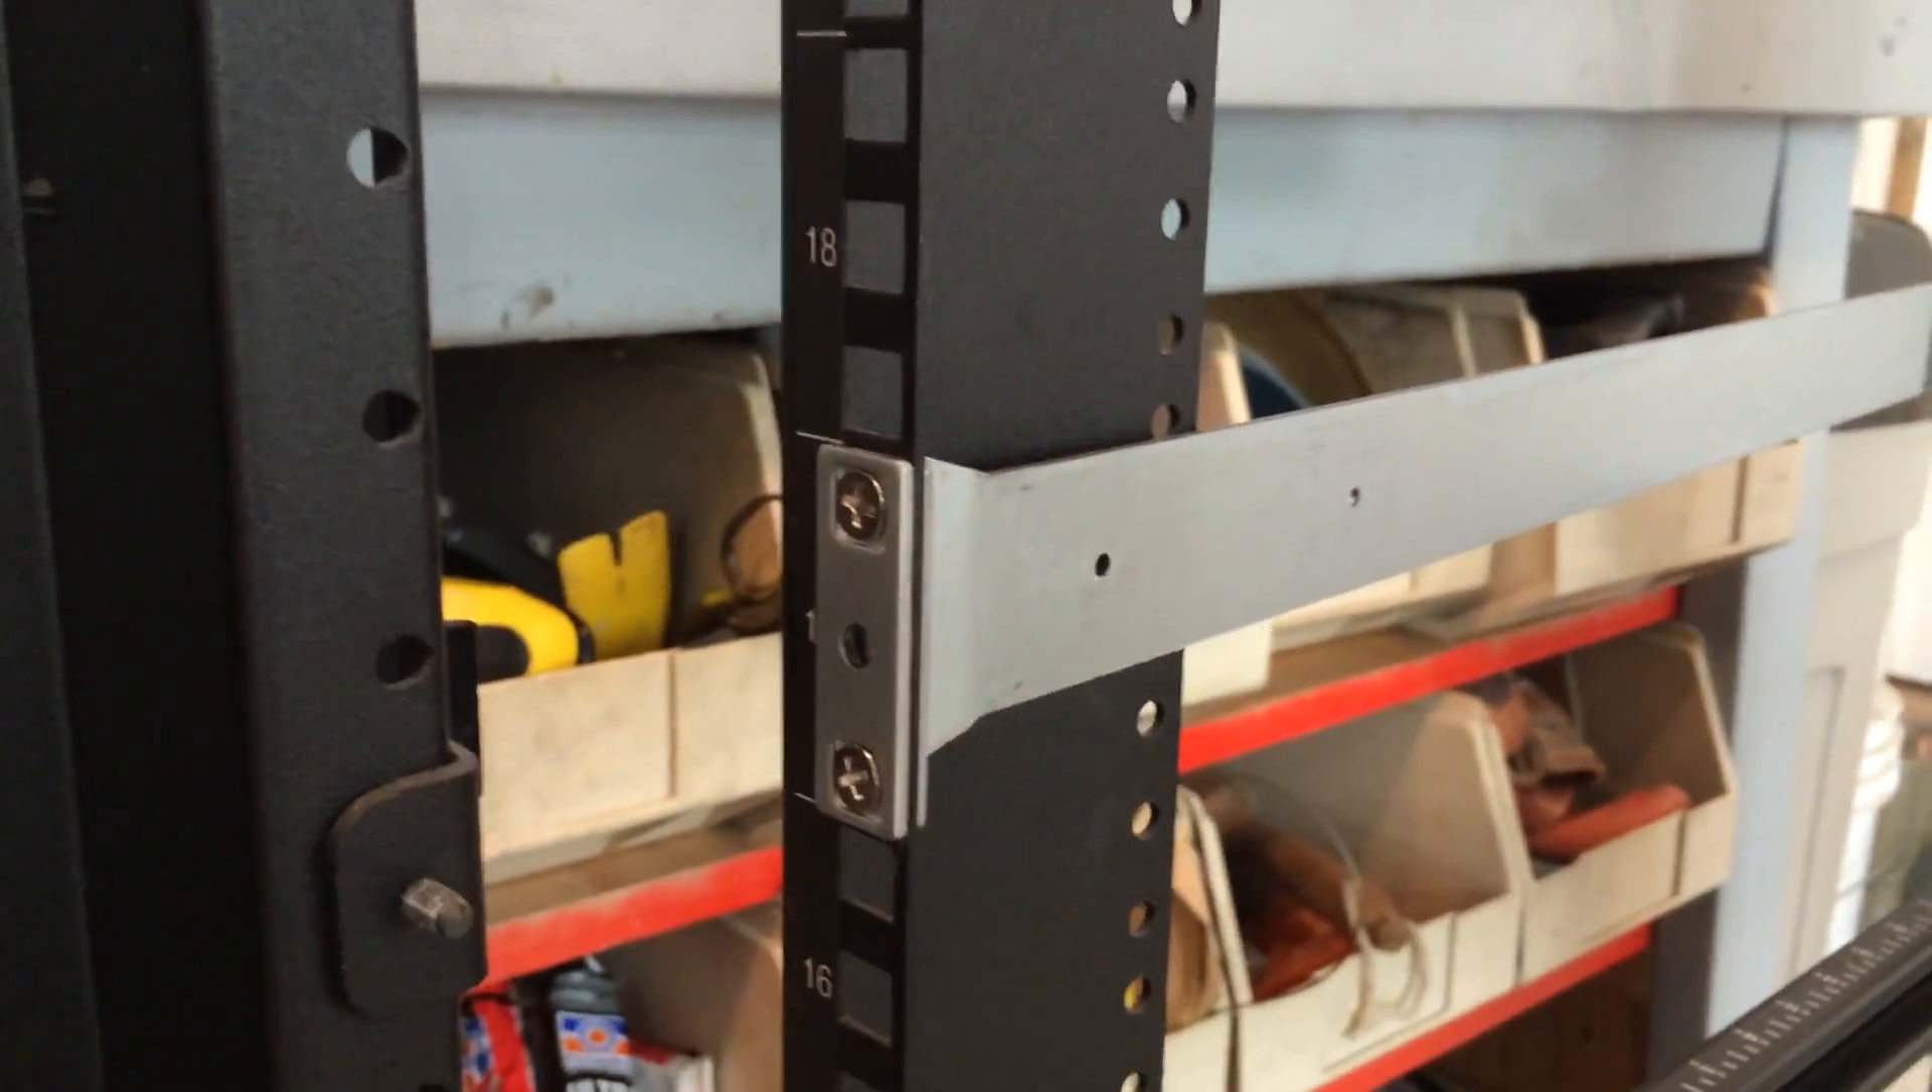The back side of the rail kit is mounted to the upright post in the back.